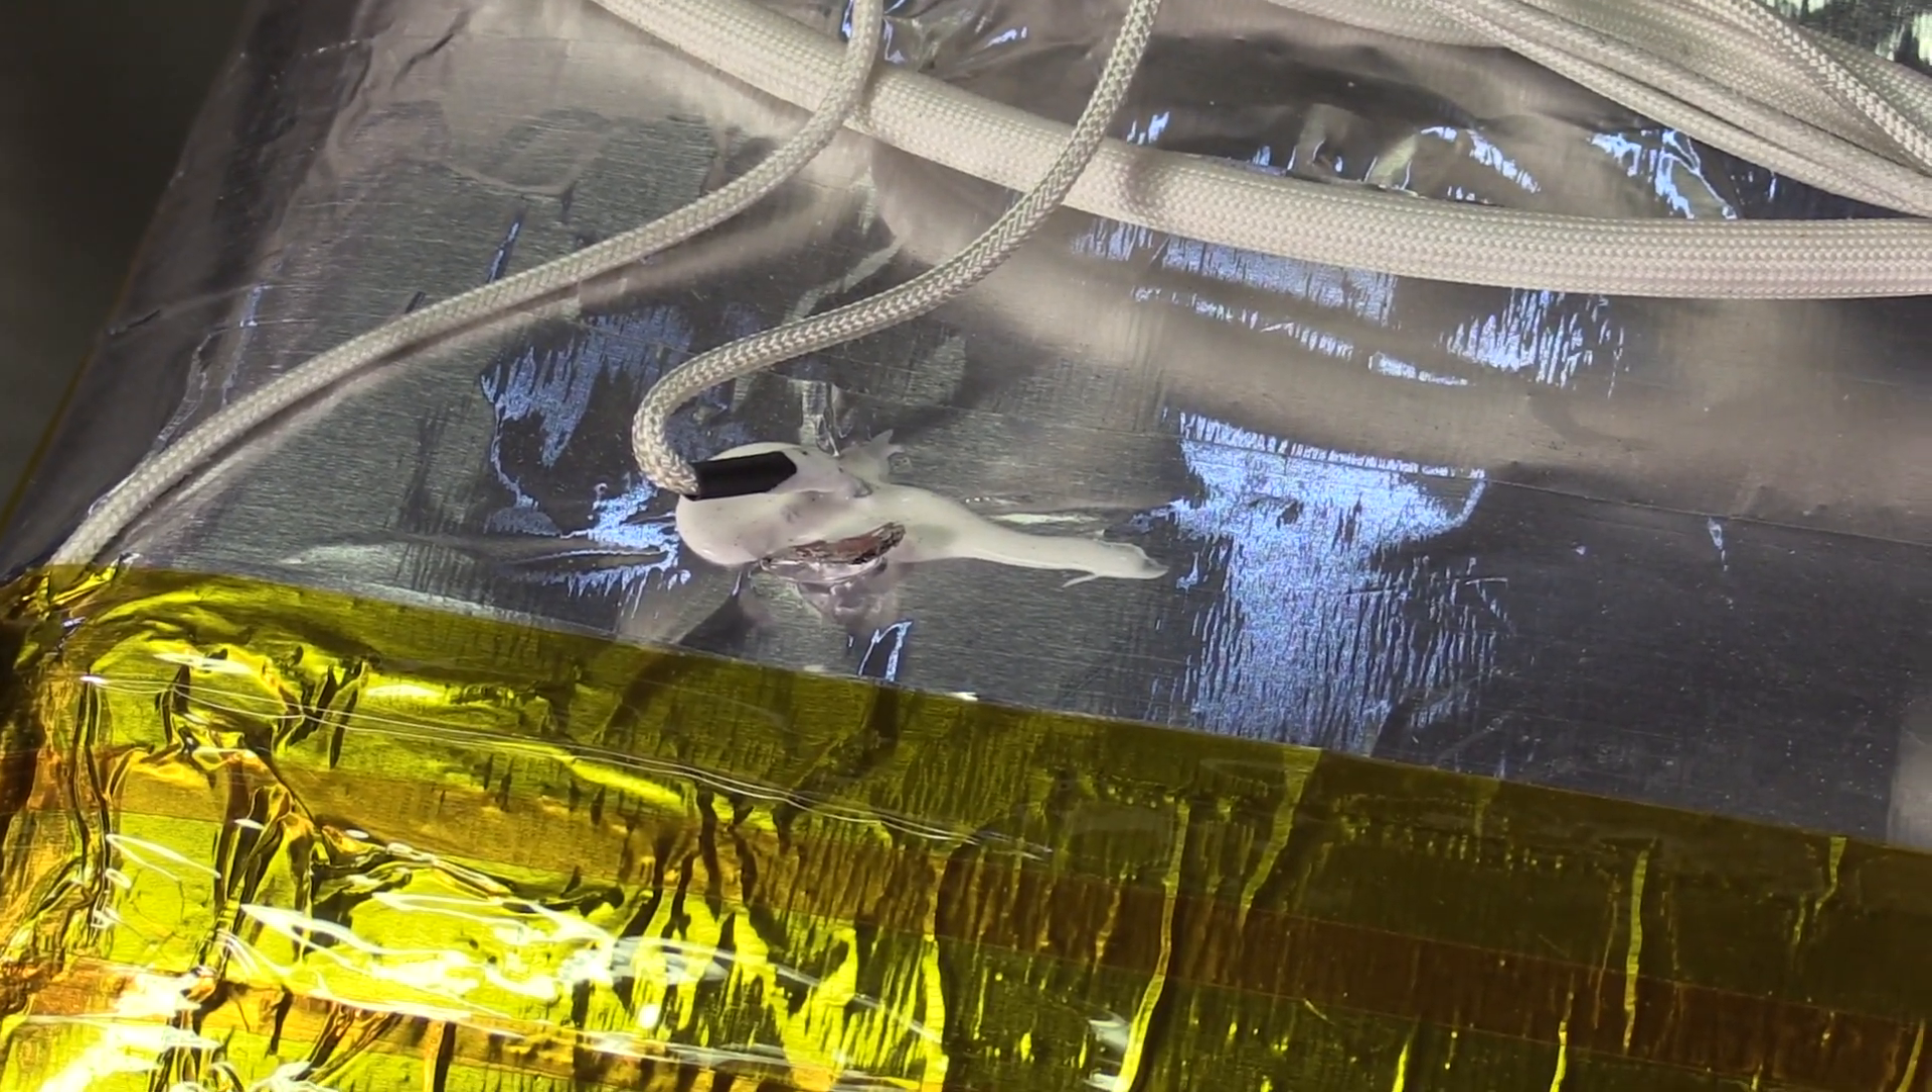Where the thermocouples are installed, they're secured in place with some silicone sealant.